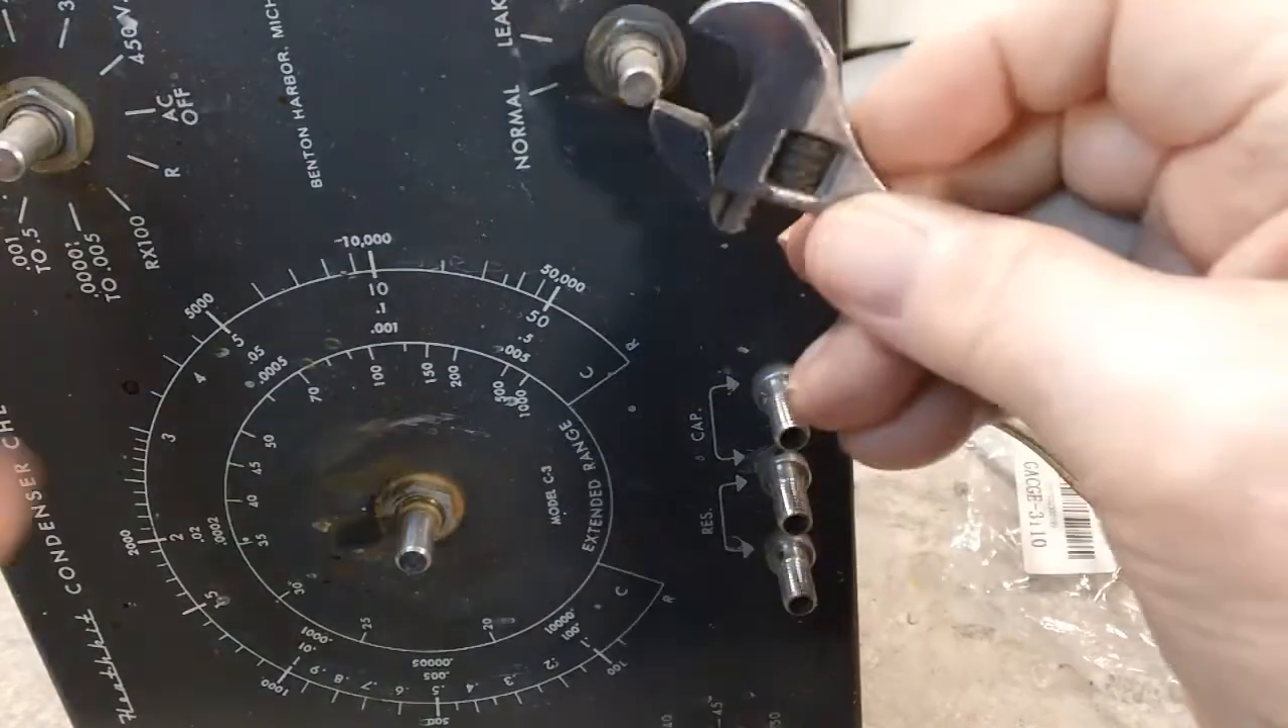I already have the knobs off they came off with no problems.